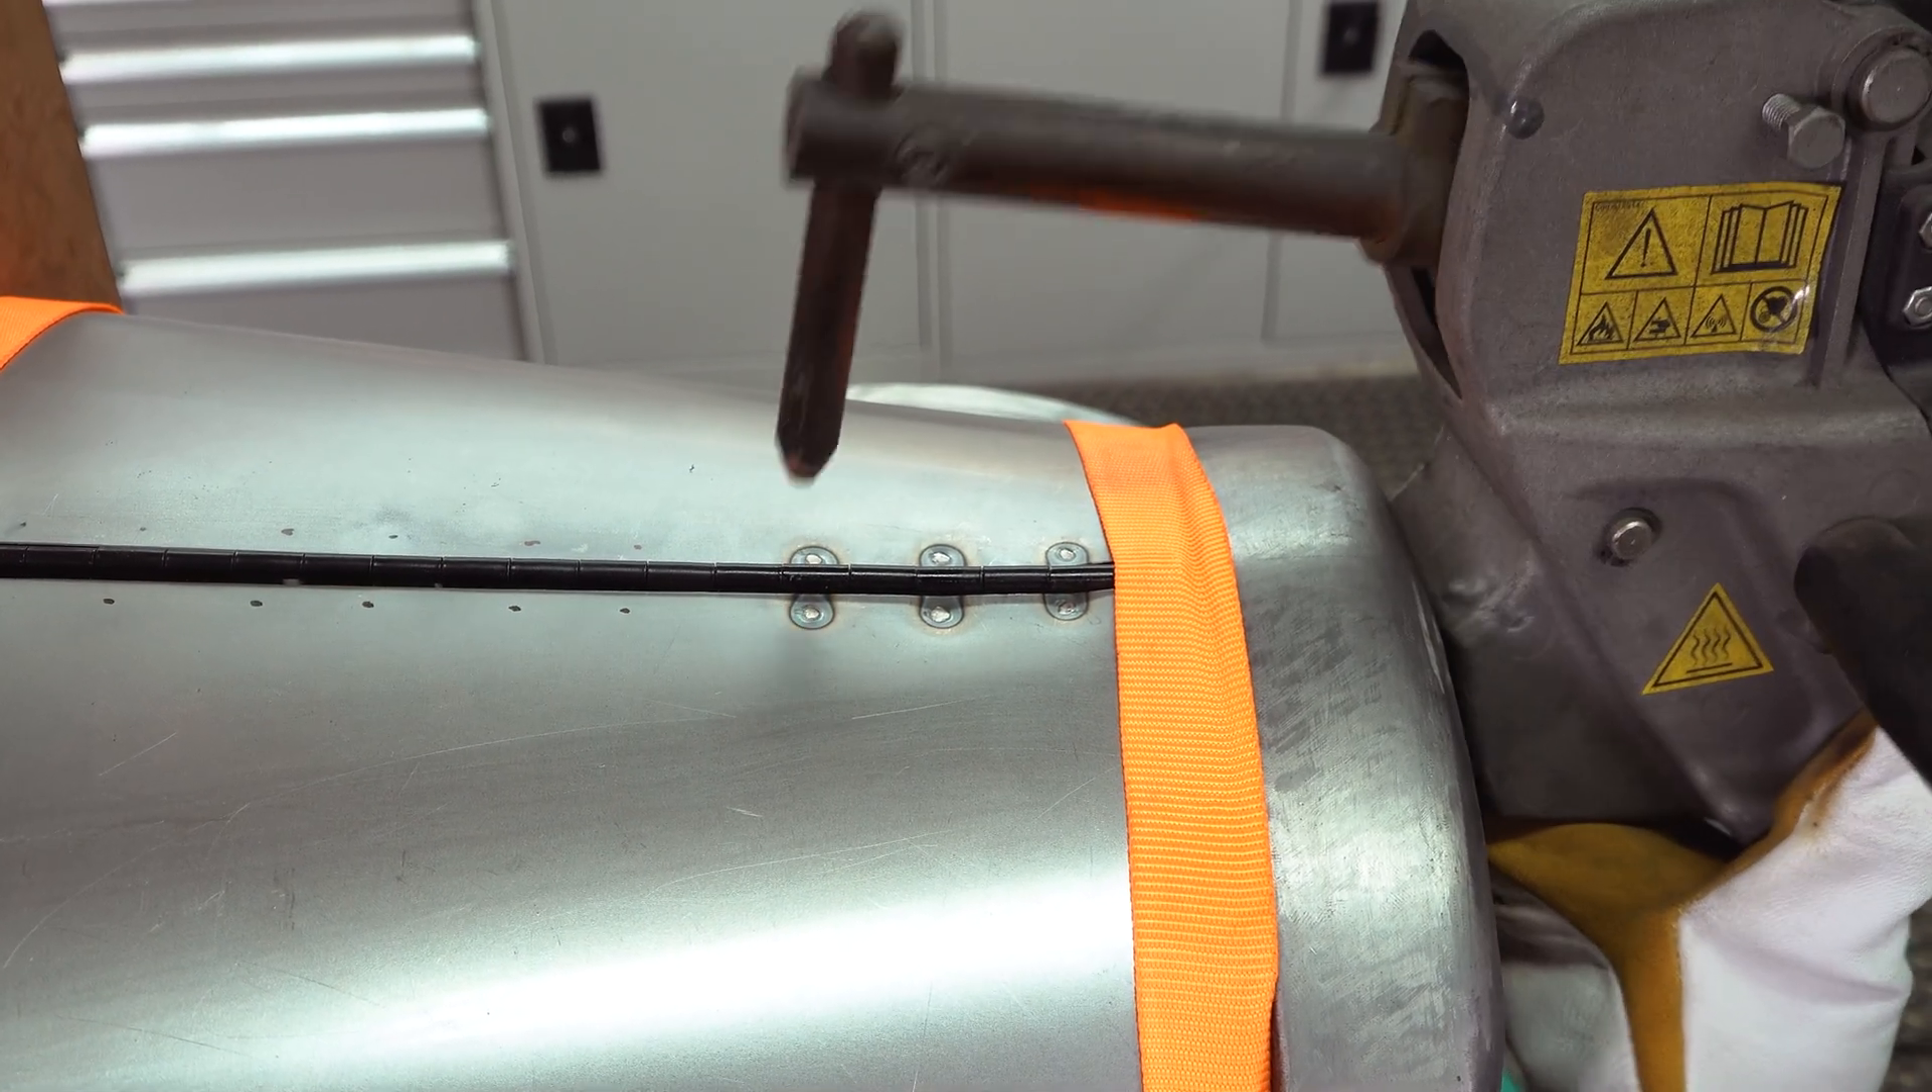I've done the first three spot welds on the left and the right.